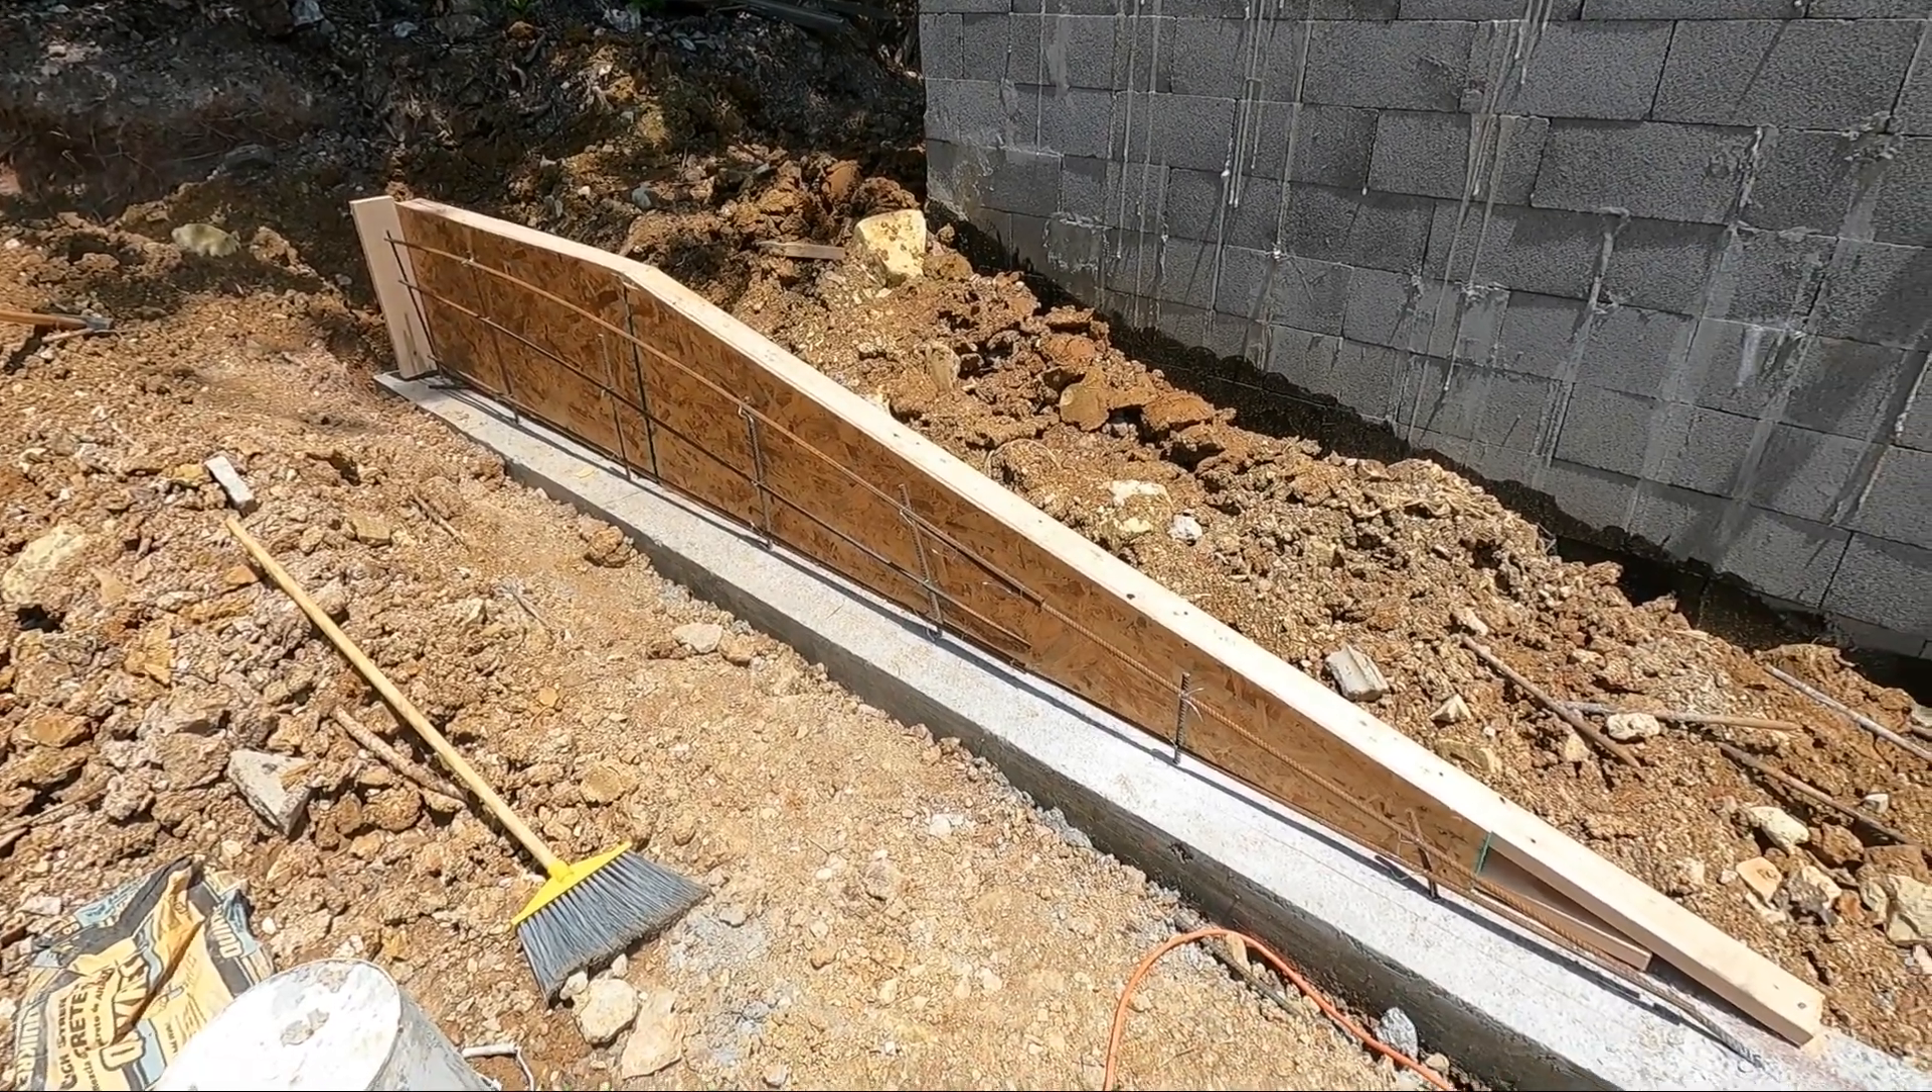I've got the rebar in, ready to go, and all we have to do is make the outer form, and put it in and brace it off when we're ready to pour concrete.